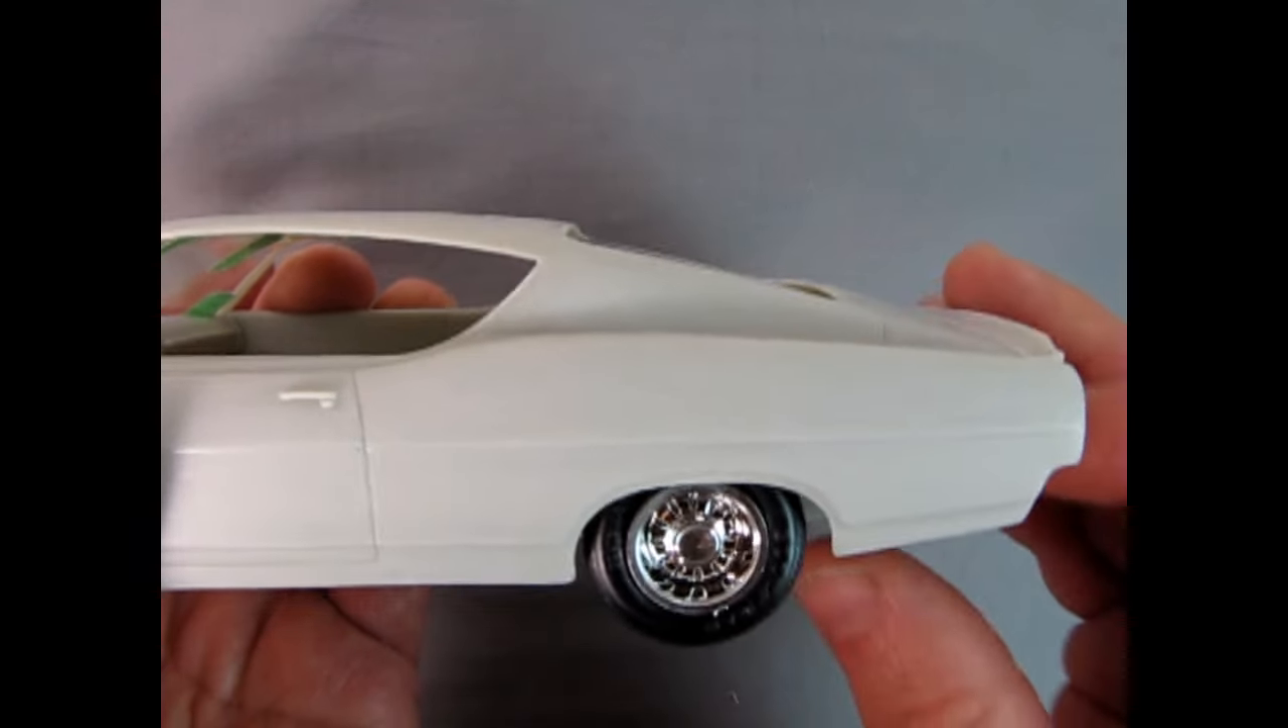You can still see that the wheel in the back is not completely dead center to the wheel arch it is just a little bit ahead.